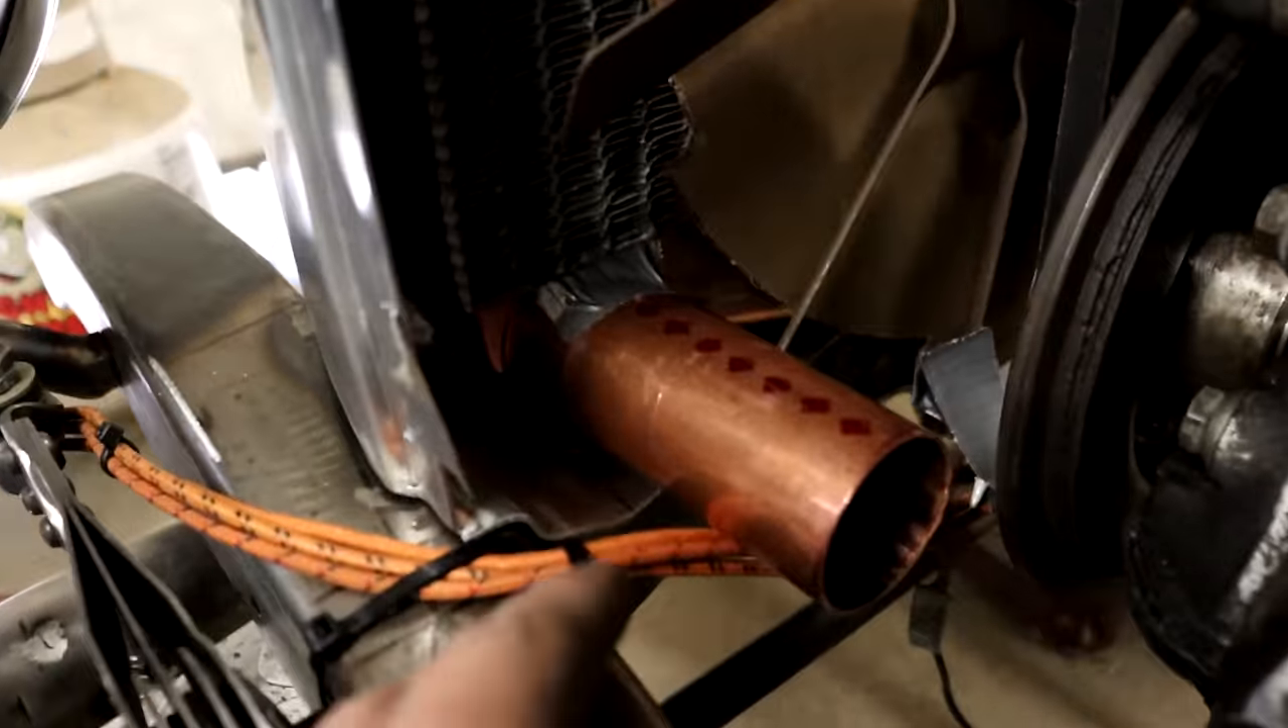I've got it the radiator positioned in here right now with this outlet port taped on.